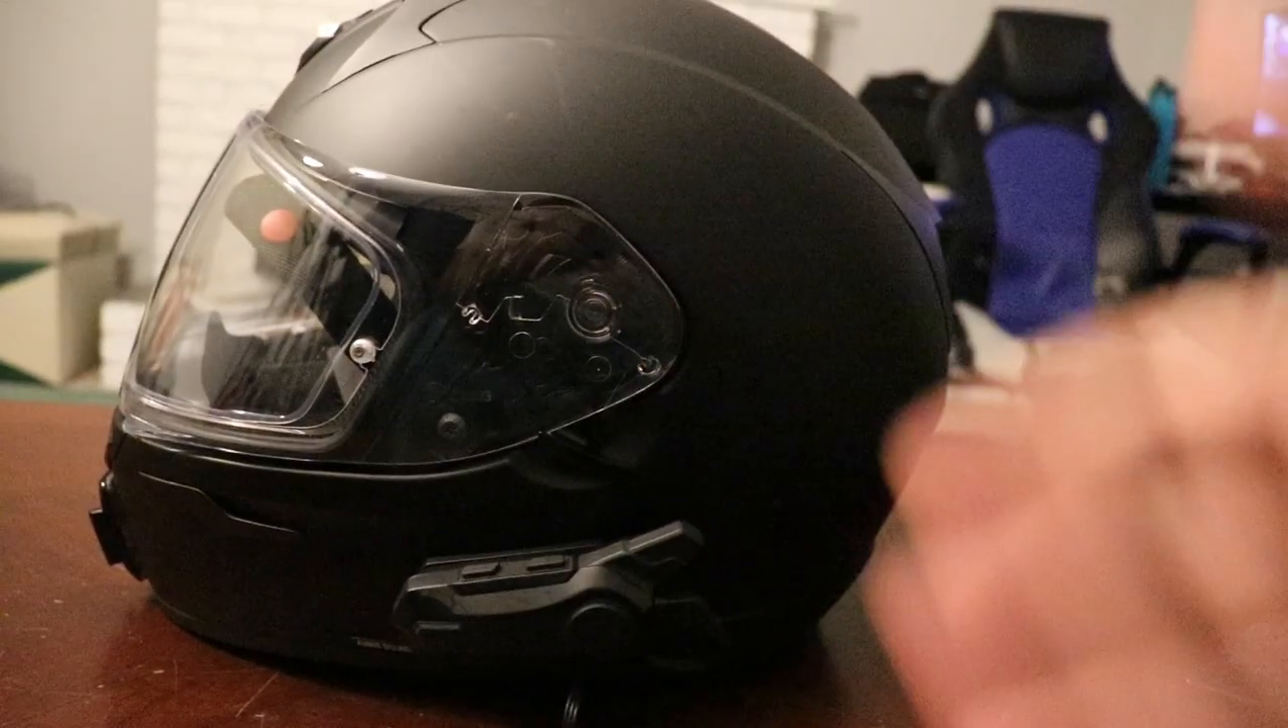And now you've installed a comms unit in your helmet.